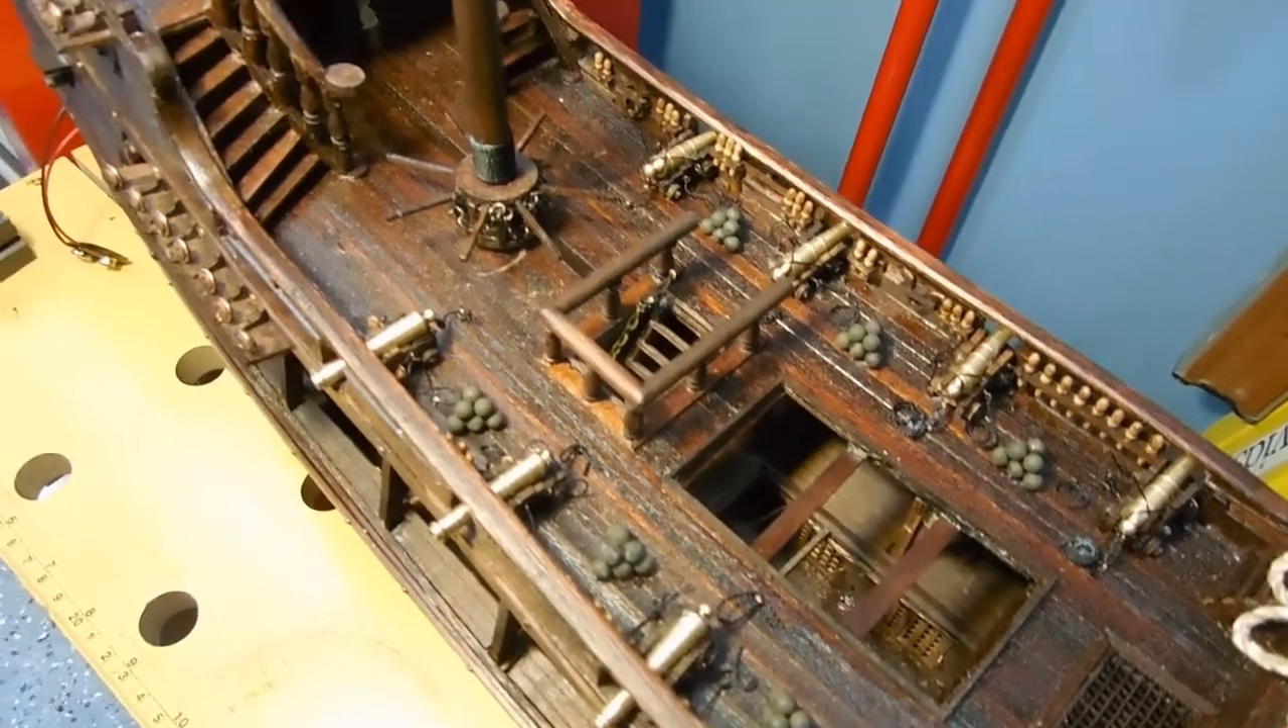You might also notice I put cannon balls beside the cannons.